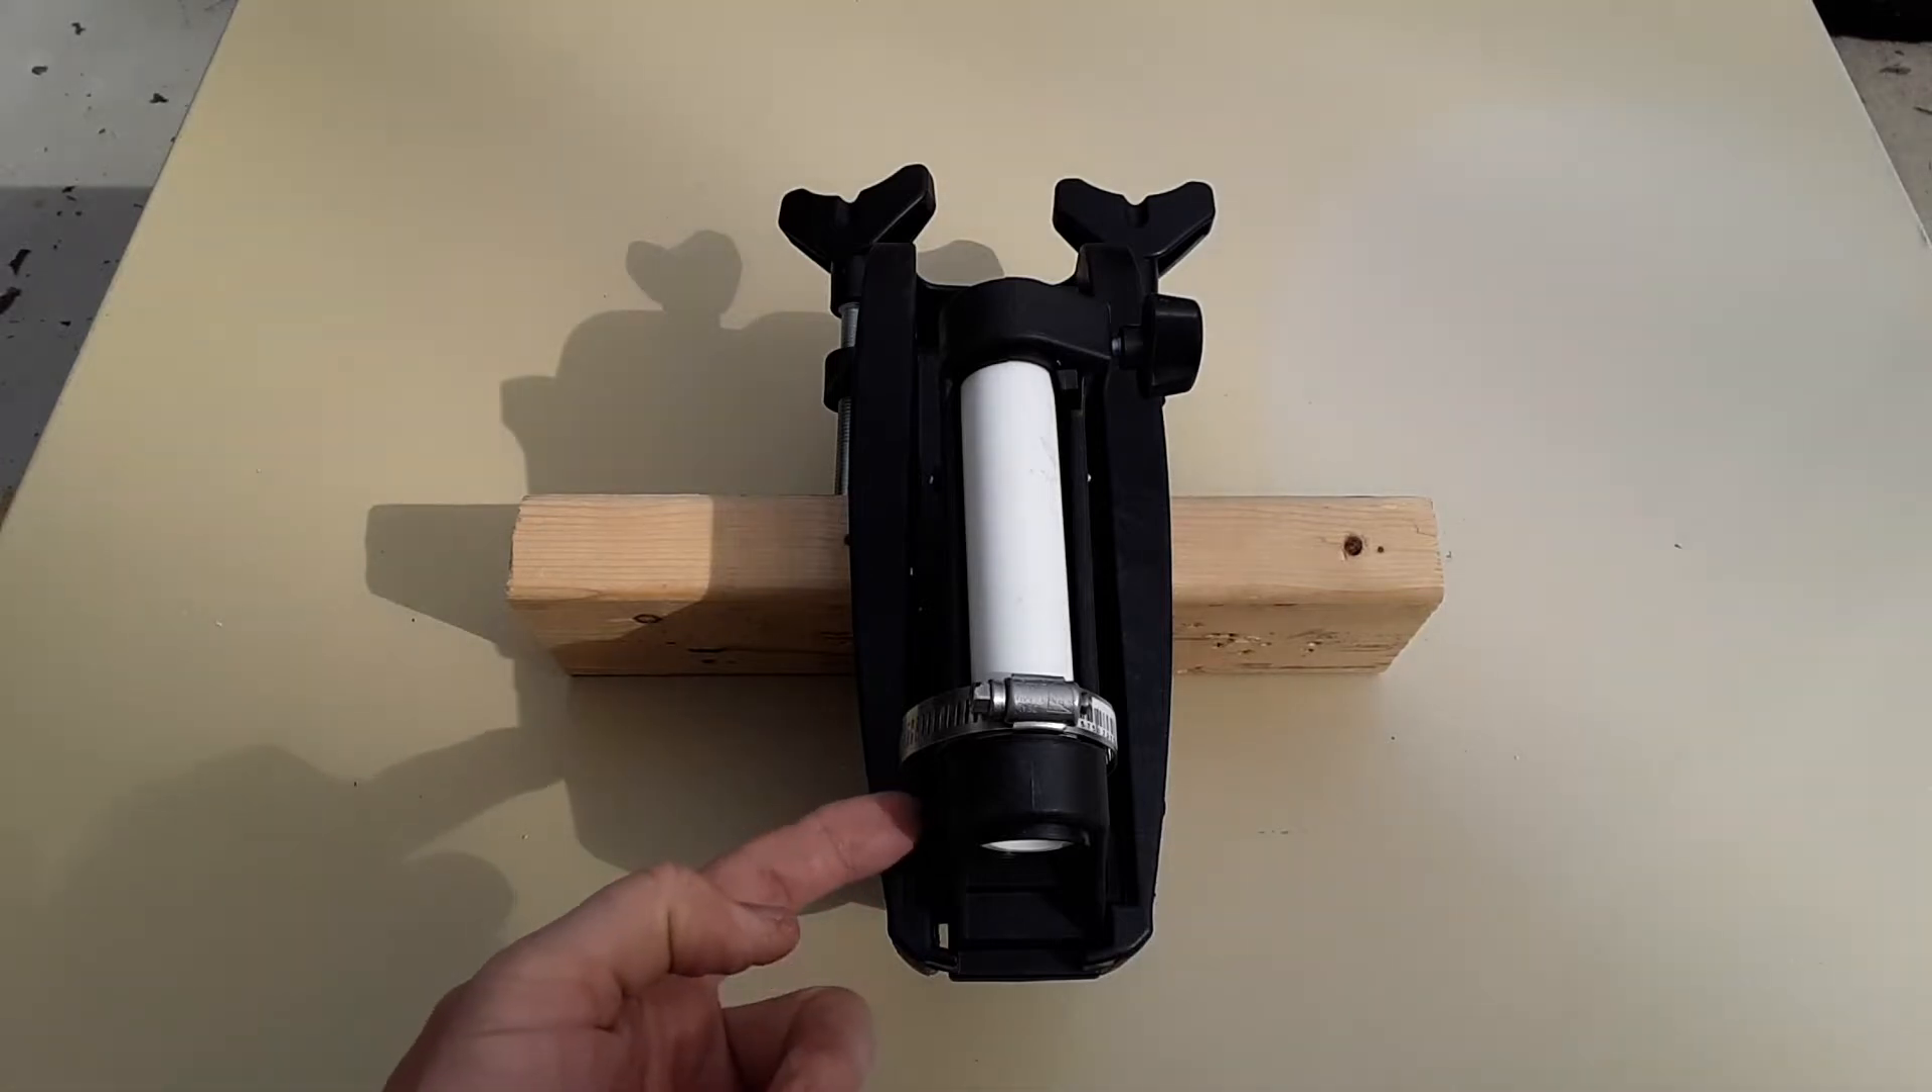Now that I have the PVC pipe in there and acting as a sleeve, I also added this stainless steel hose clamp just to keep it in place so it doesn't possibly fall out.